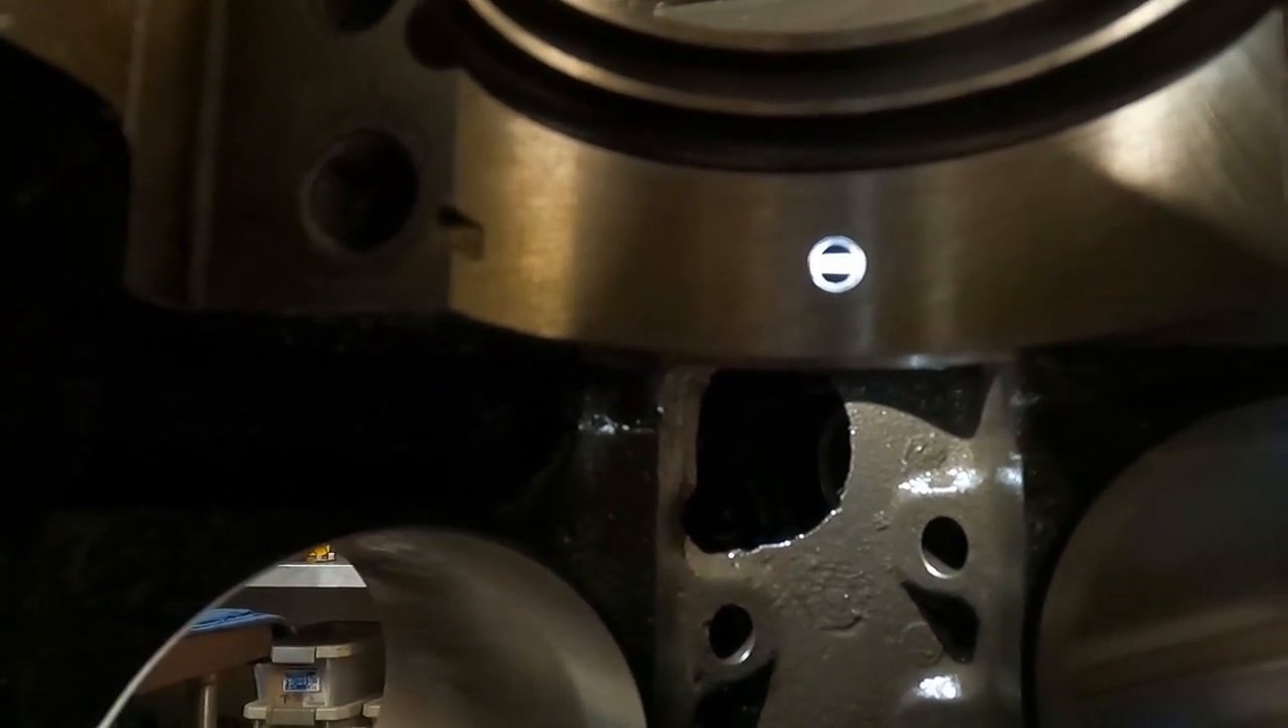You can see that the uh oil hole in the cam bearing oil groove lines up with the oil hole in the block really well.